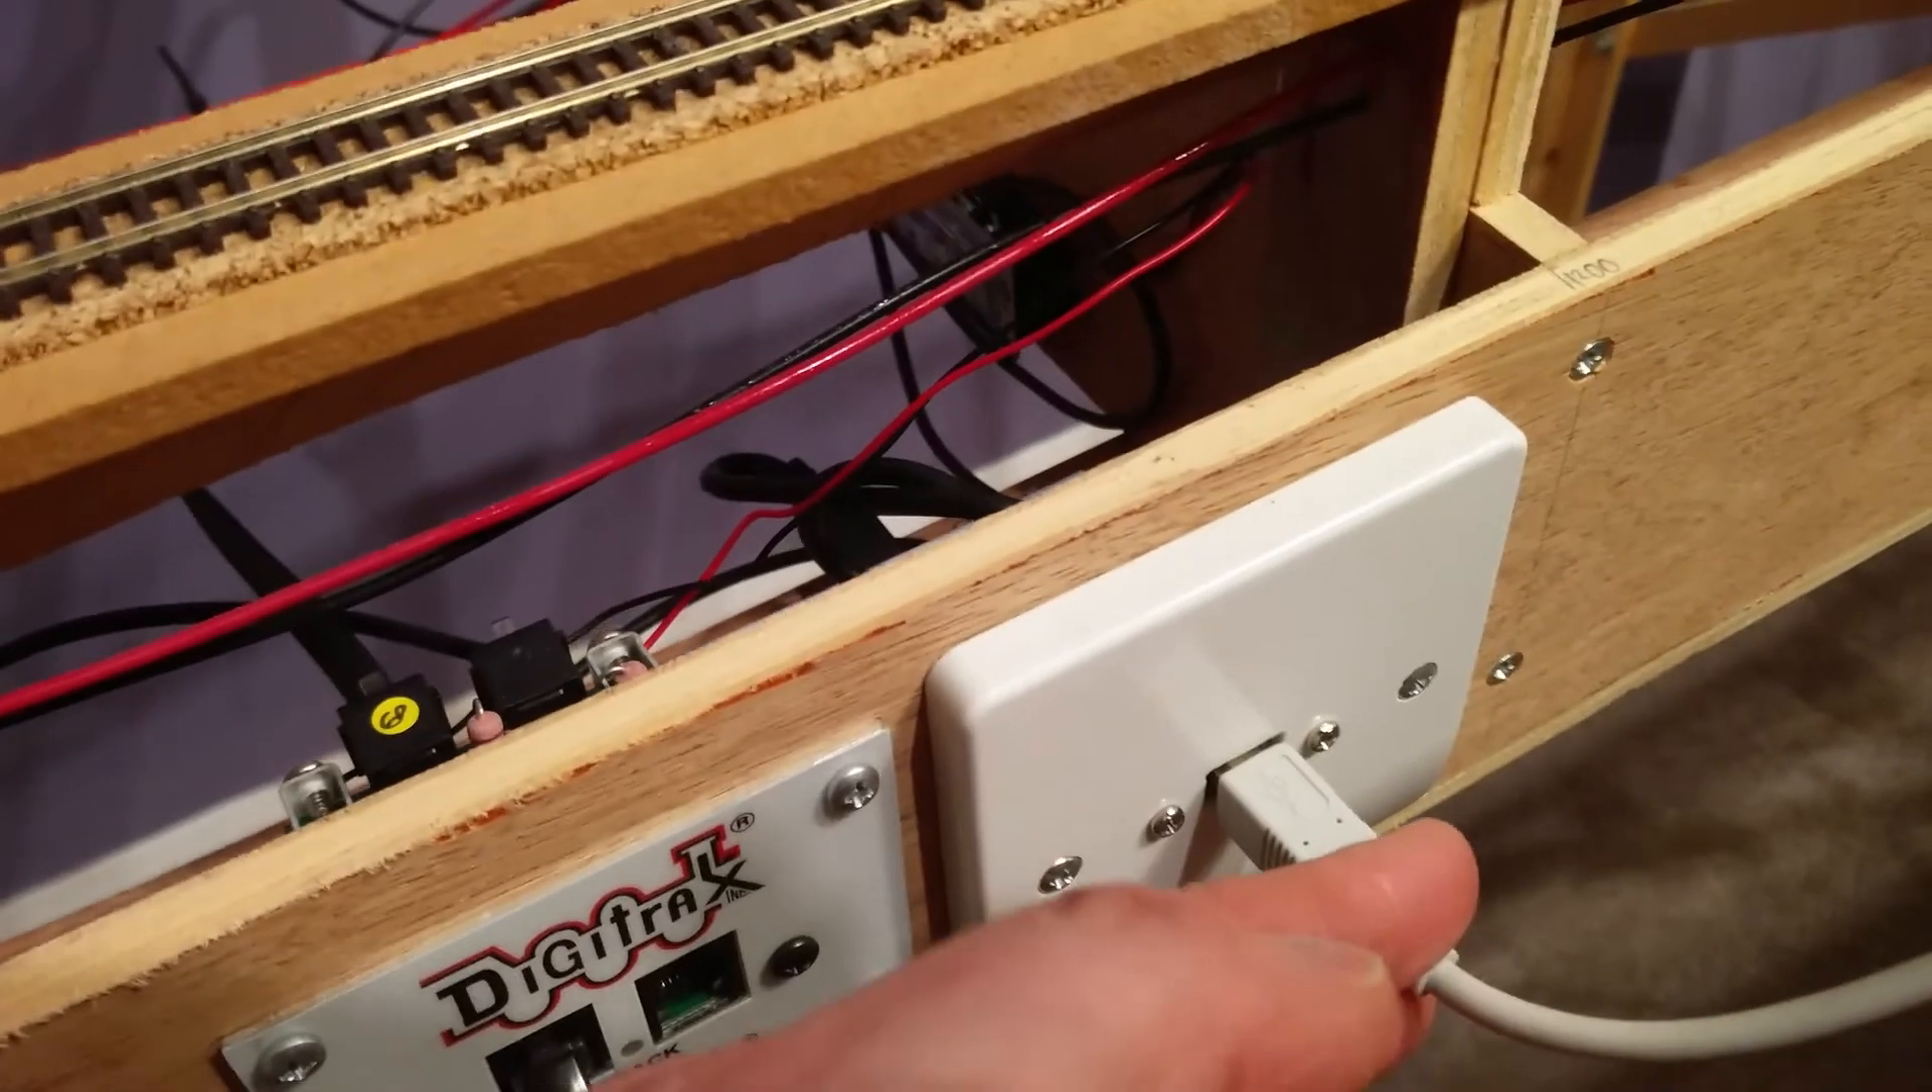Here's the USB cable plugged into my panel.